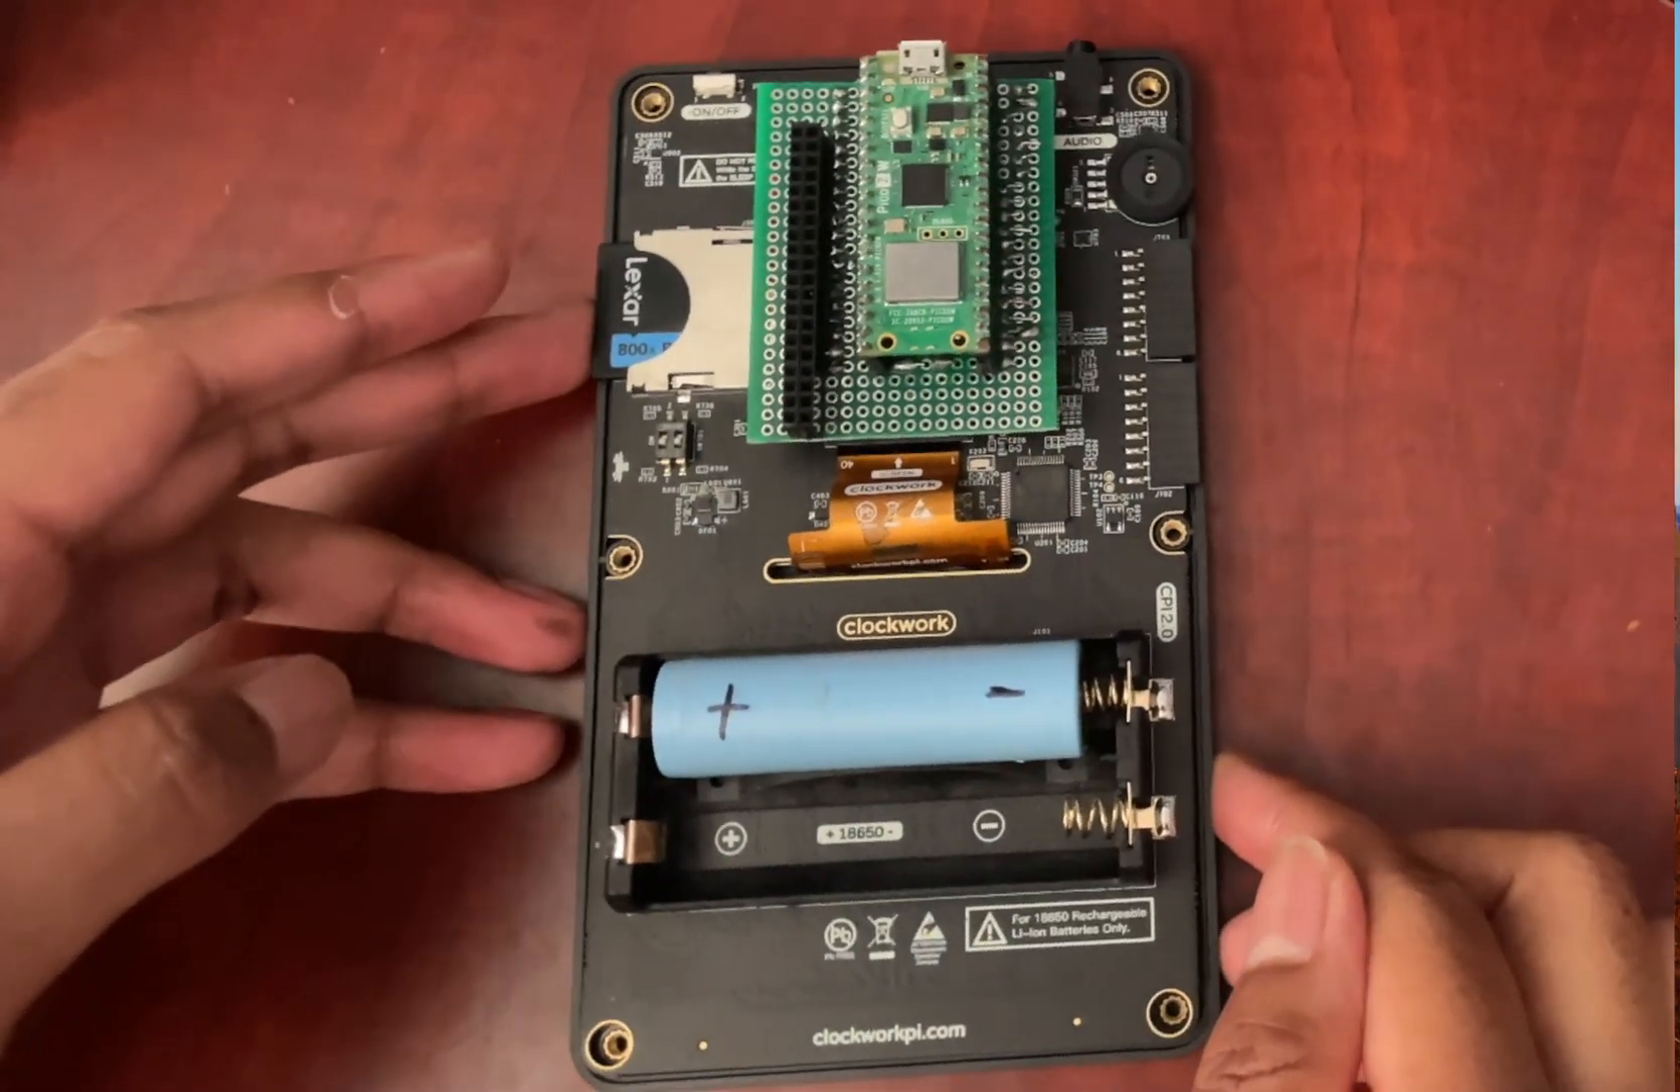Now that the back is off, you'll see the main board.